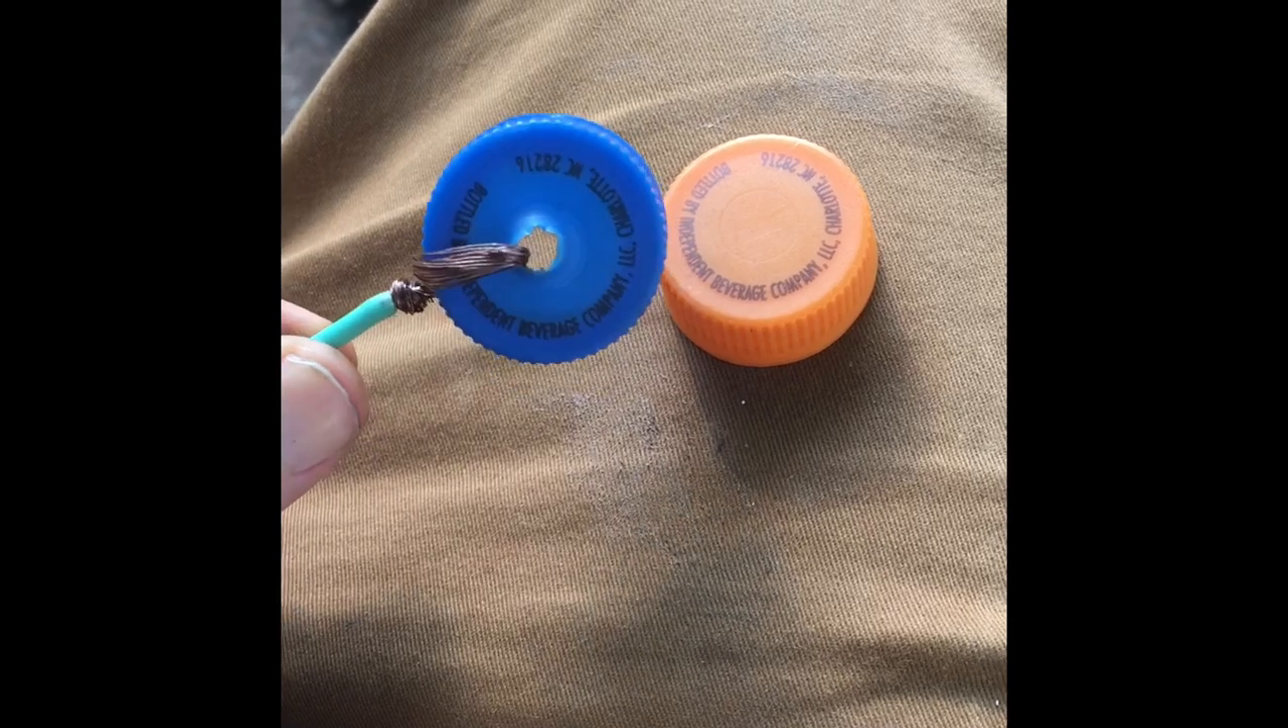So I have two bottle caps here, and I just put a hole in one of them and put the copper through.